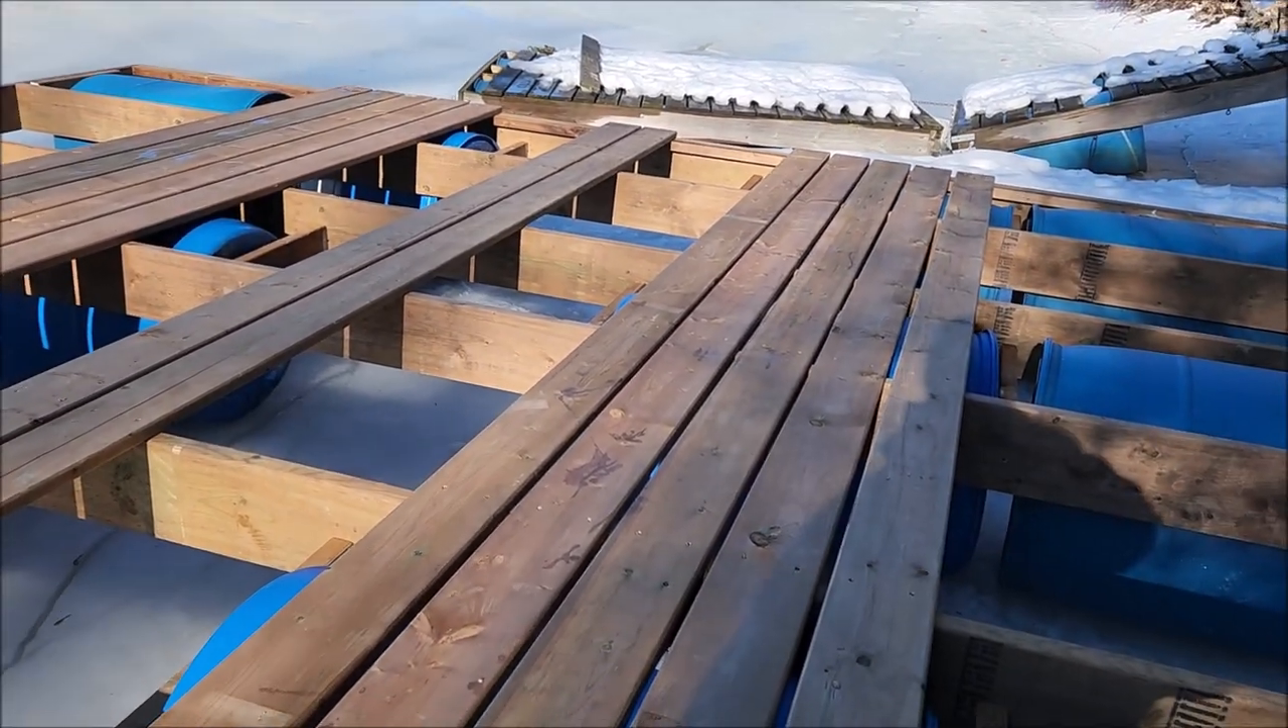Um, I've got some of the decking on.